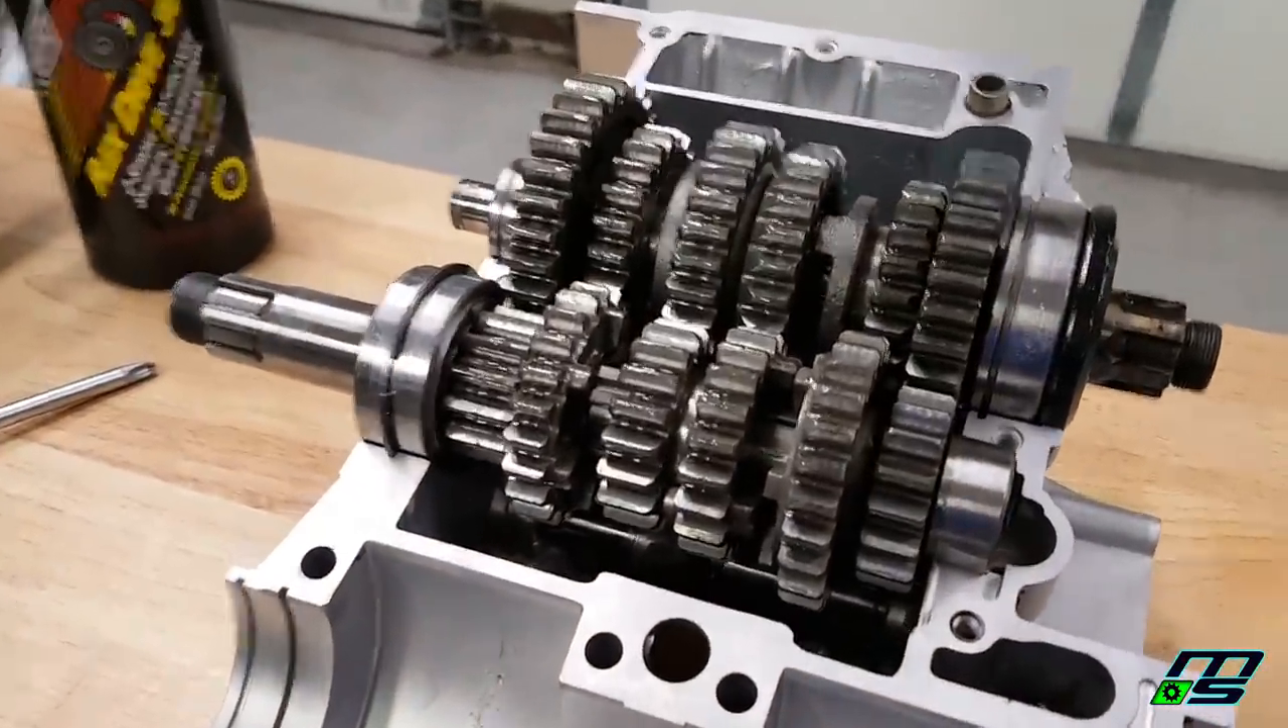The transmission is in there.